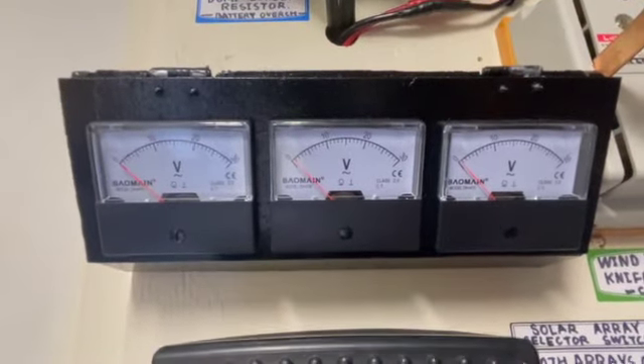I added up here my three phase meters from my wind turbine.